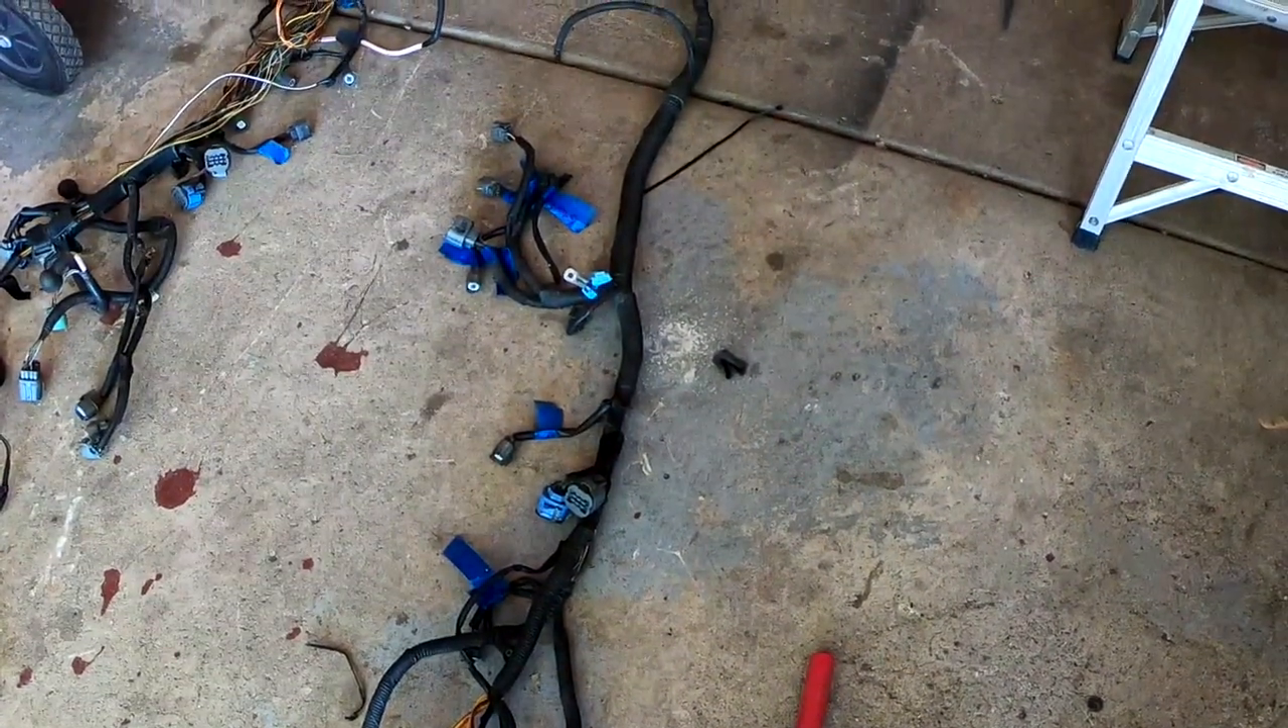This side is my D16 Y7 wire harness. I went ahead, I pulled it off the car and I labeled everything.